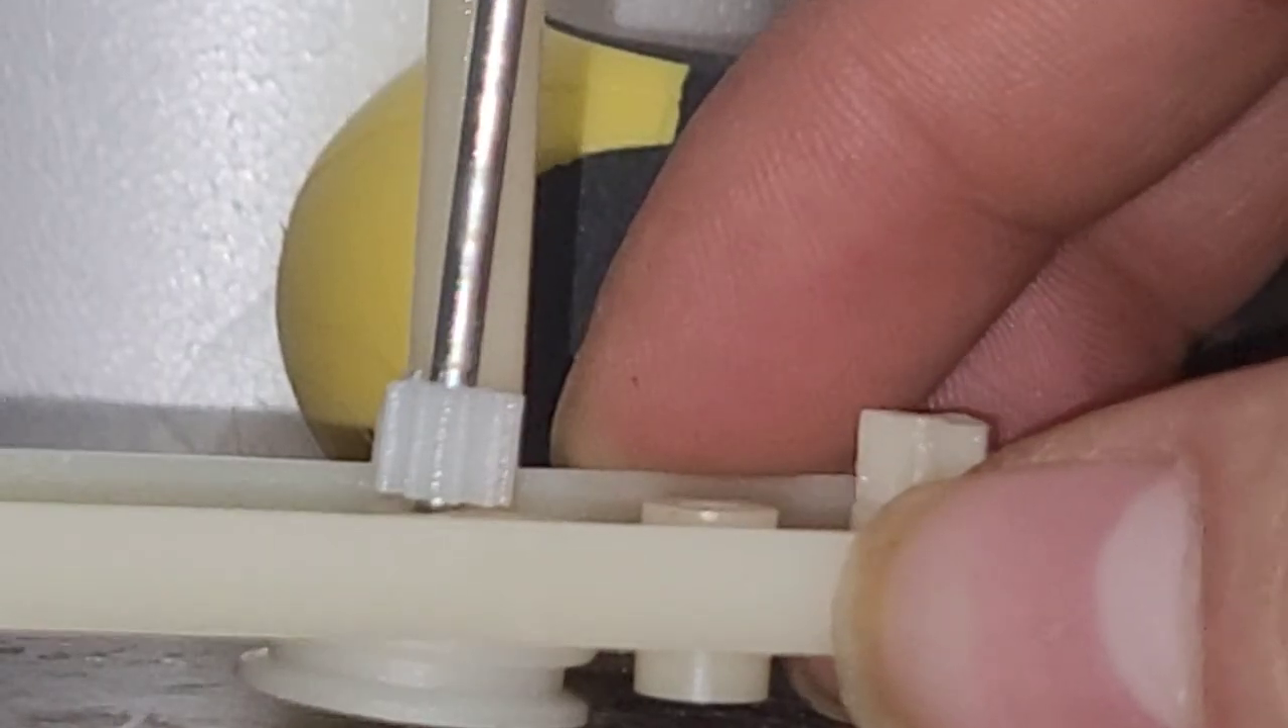All right so as you can see i have the gear on the shaft.